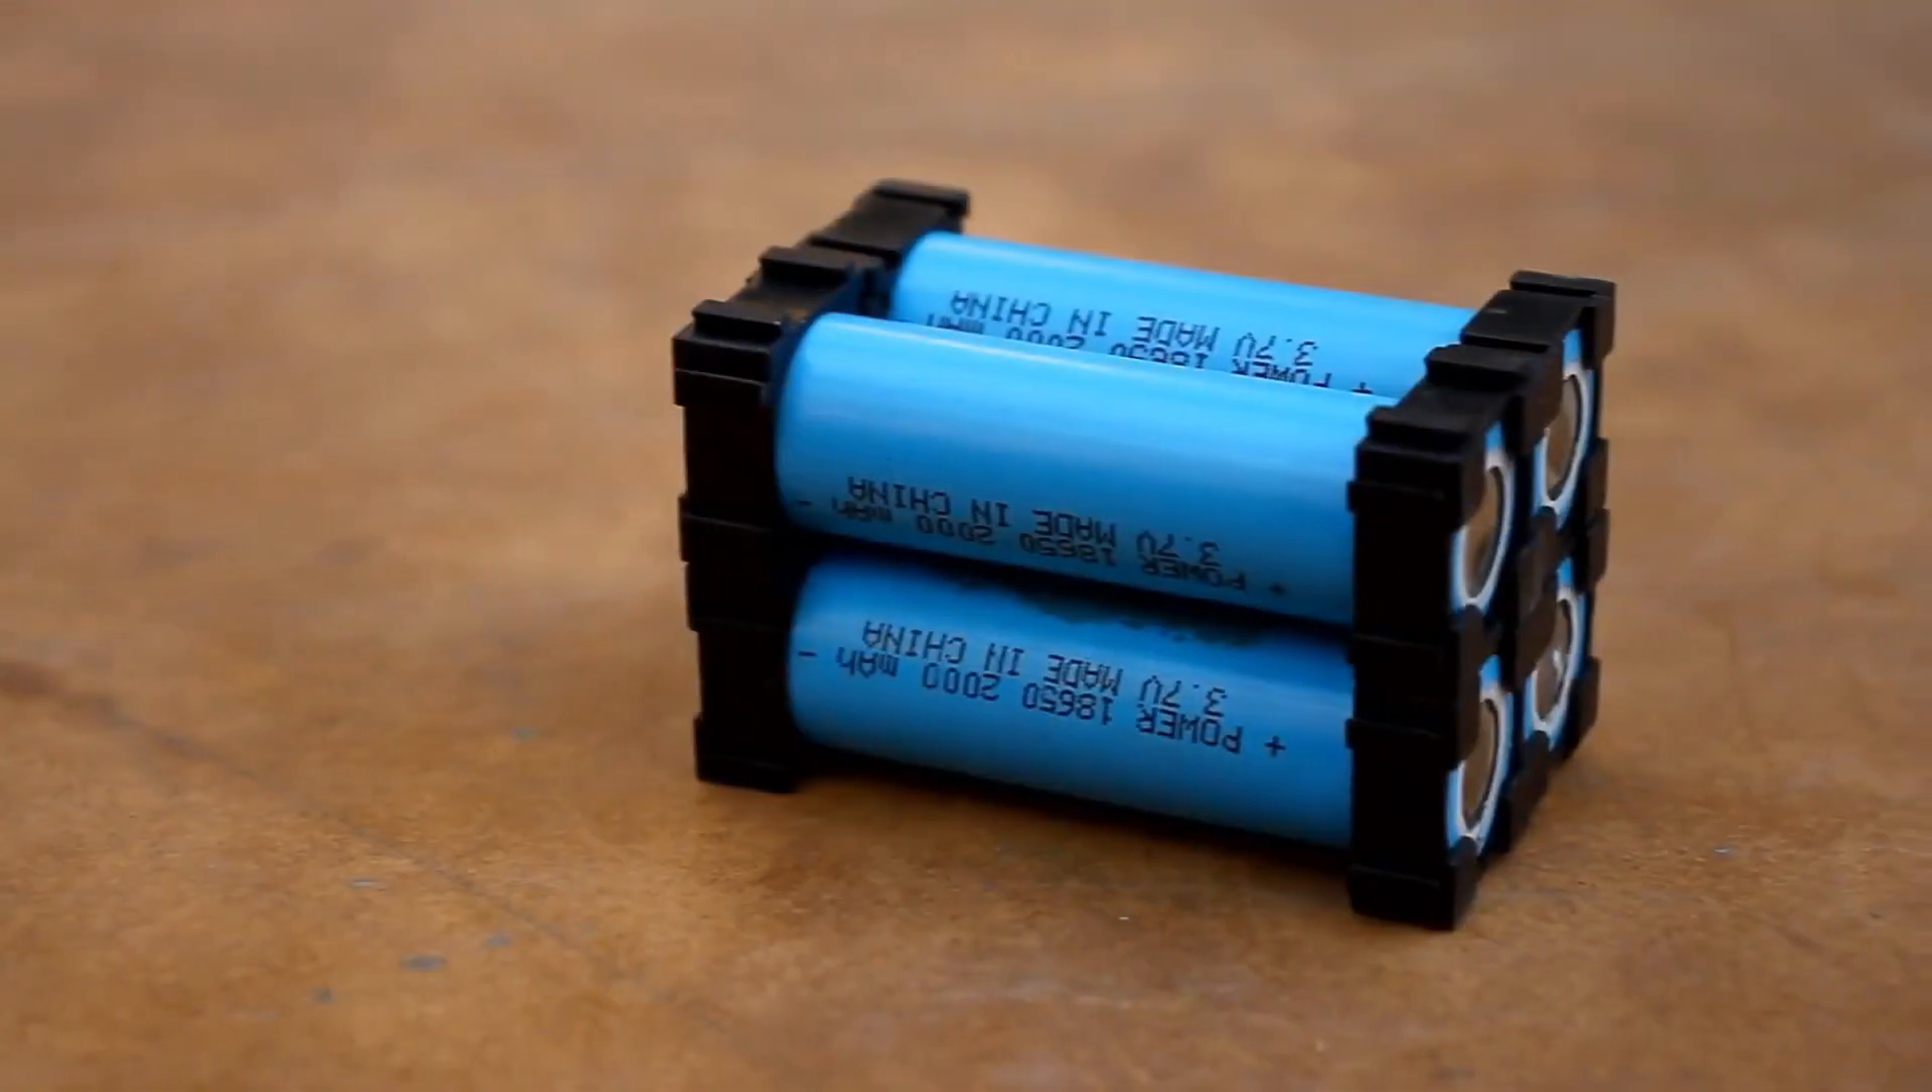The batteries were installed in the appropriate holders, and then all that's left is to connect them.